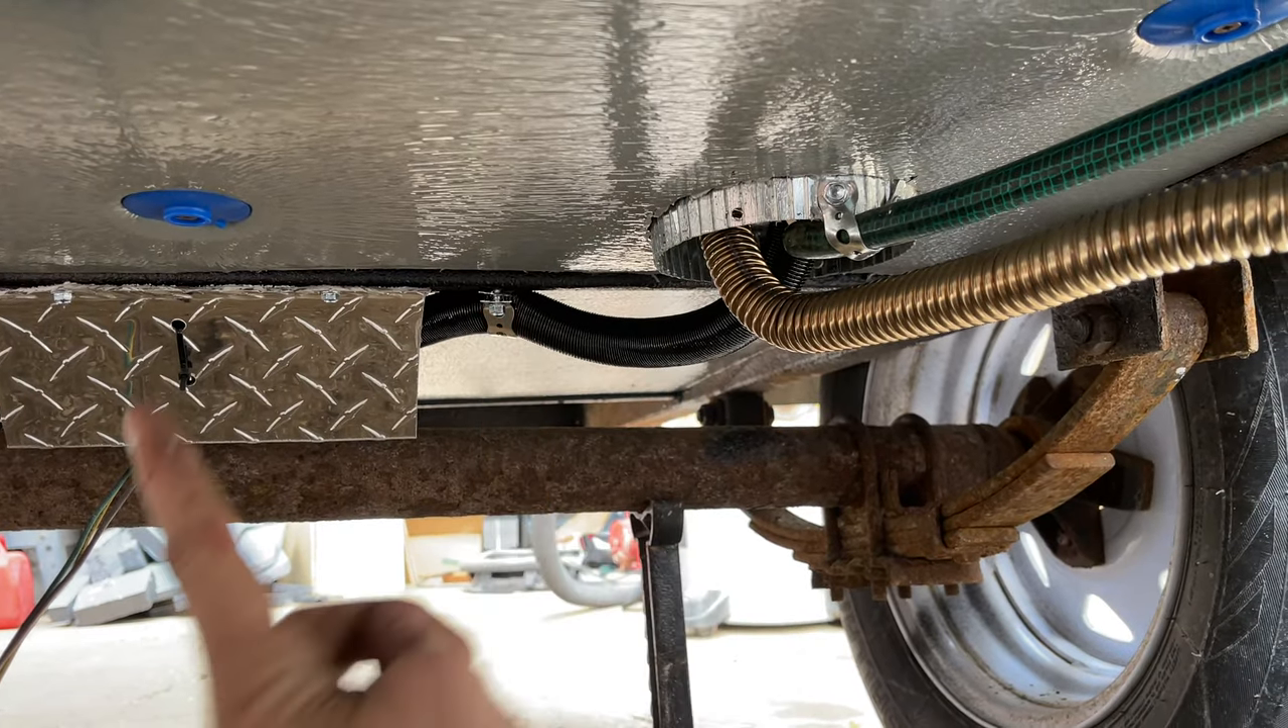And then I built this little shield here for the air intake and then I just attached it up there.